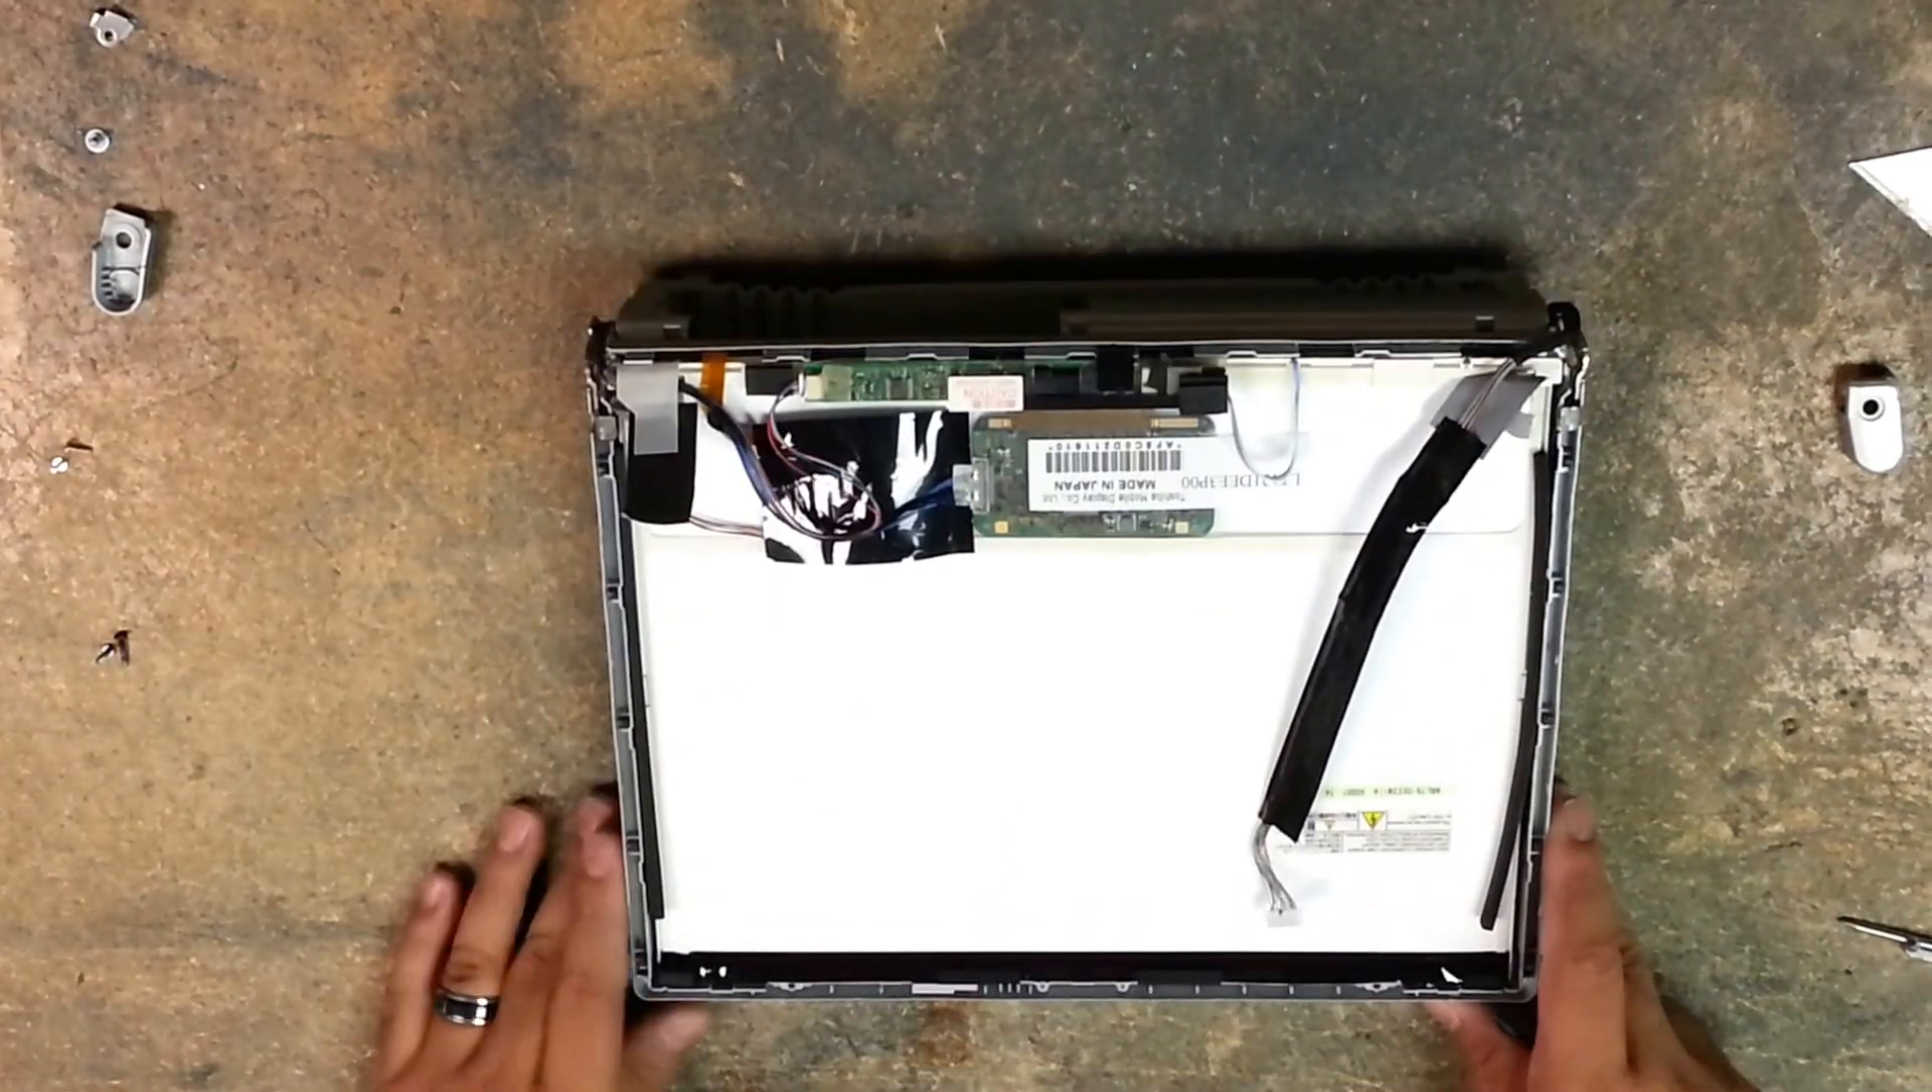You have removed your lid. So, now we have access to your LCD.